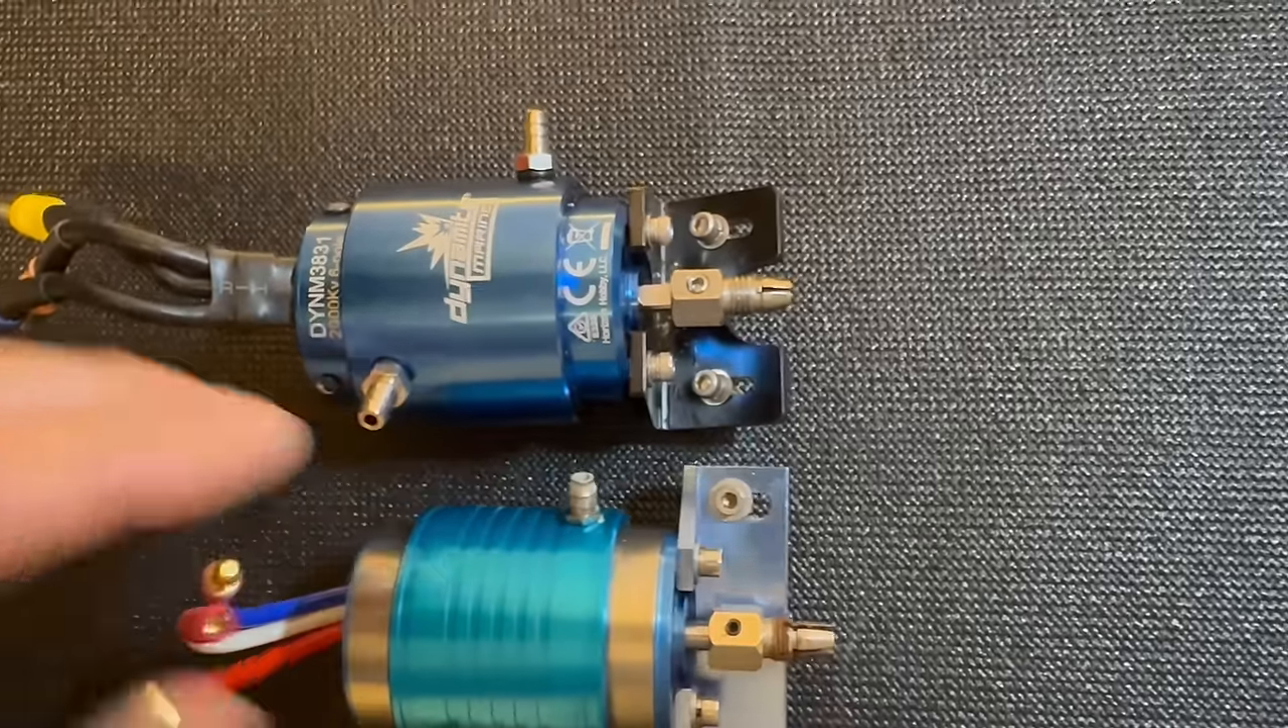Okay so we got both motors out.